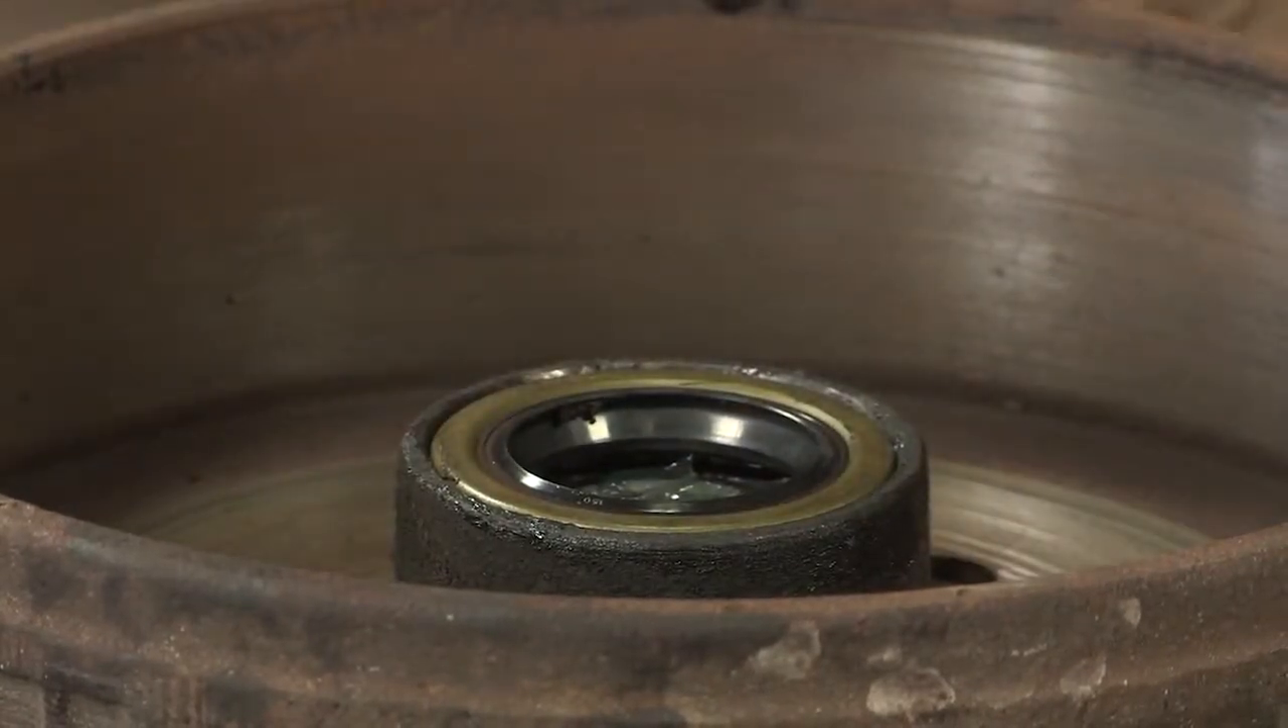I just tap the seal in. All the way around like so. Until she's flush.